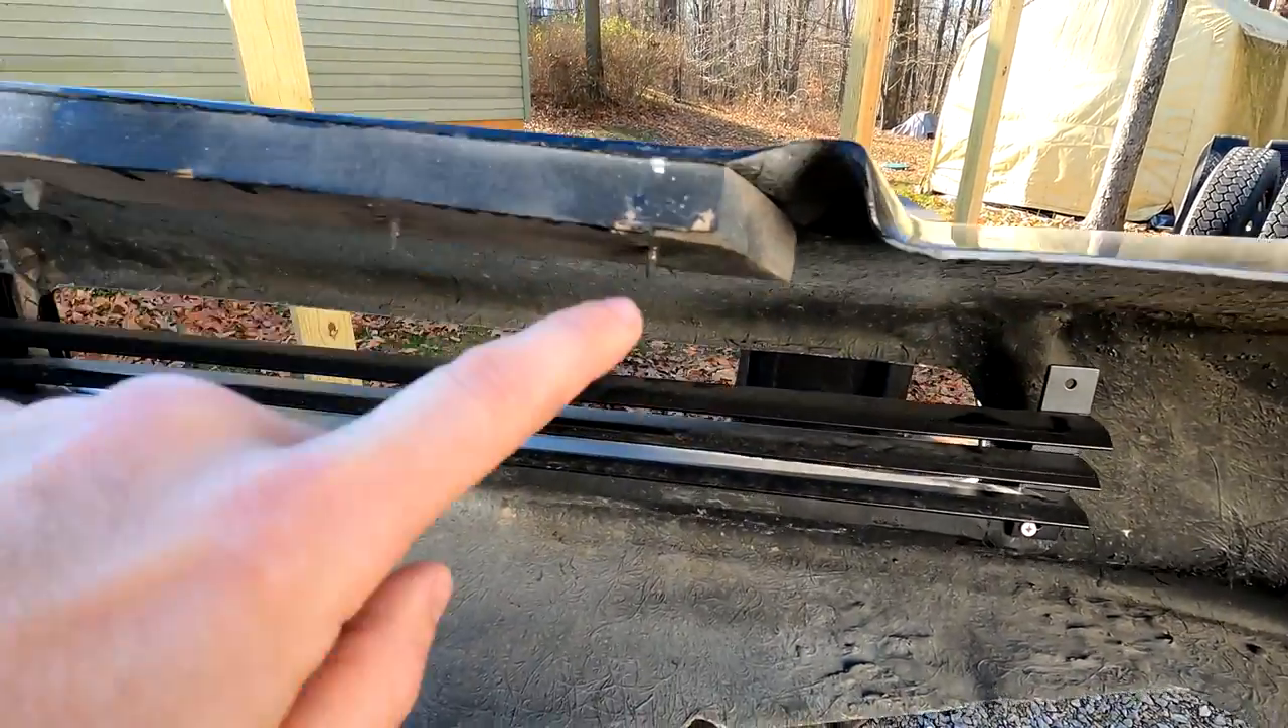You can see the screws sticking out from the wood.